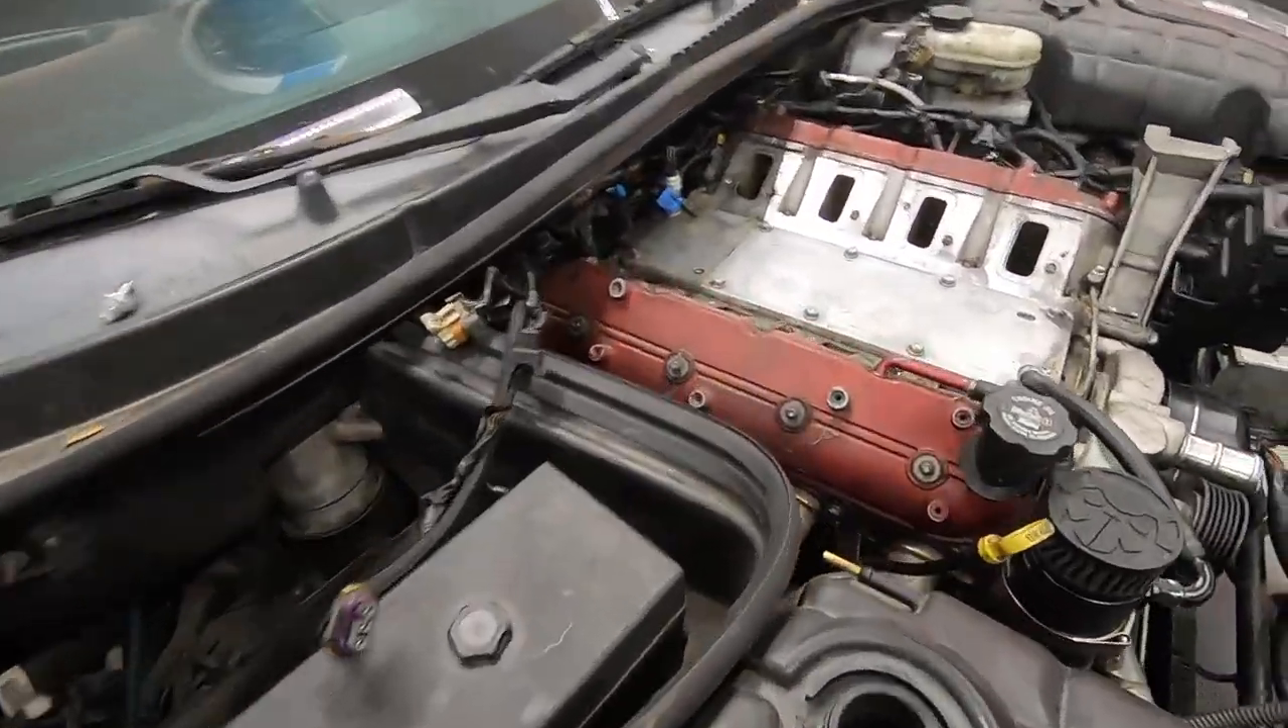Just got the intake pulled out so far so good.